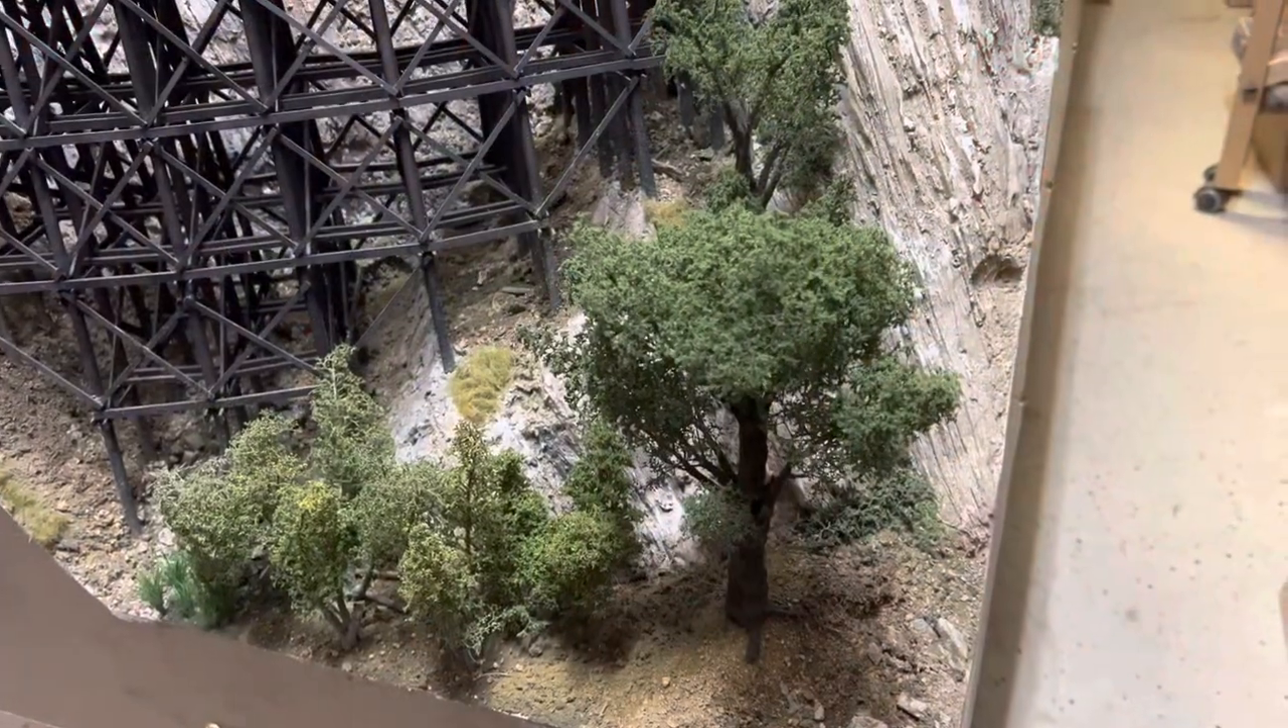All right trees are in place.